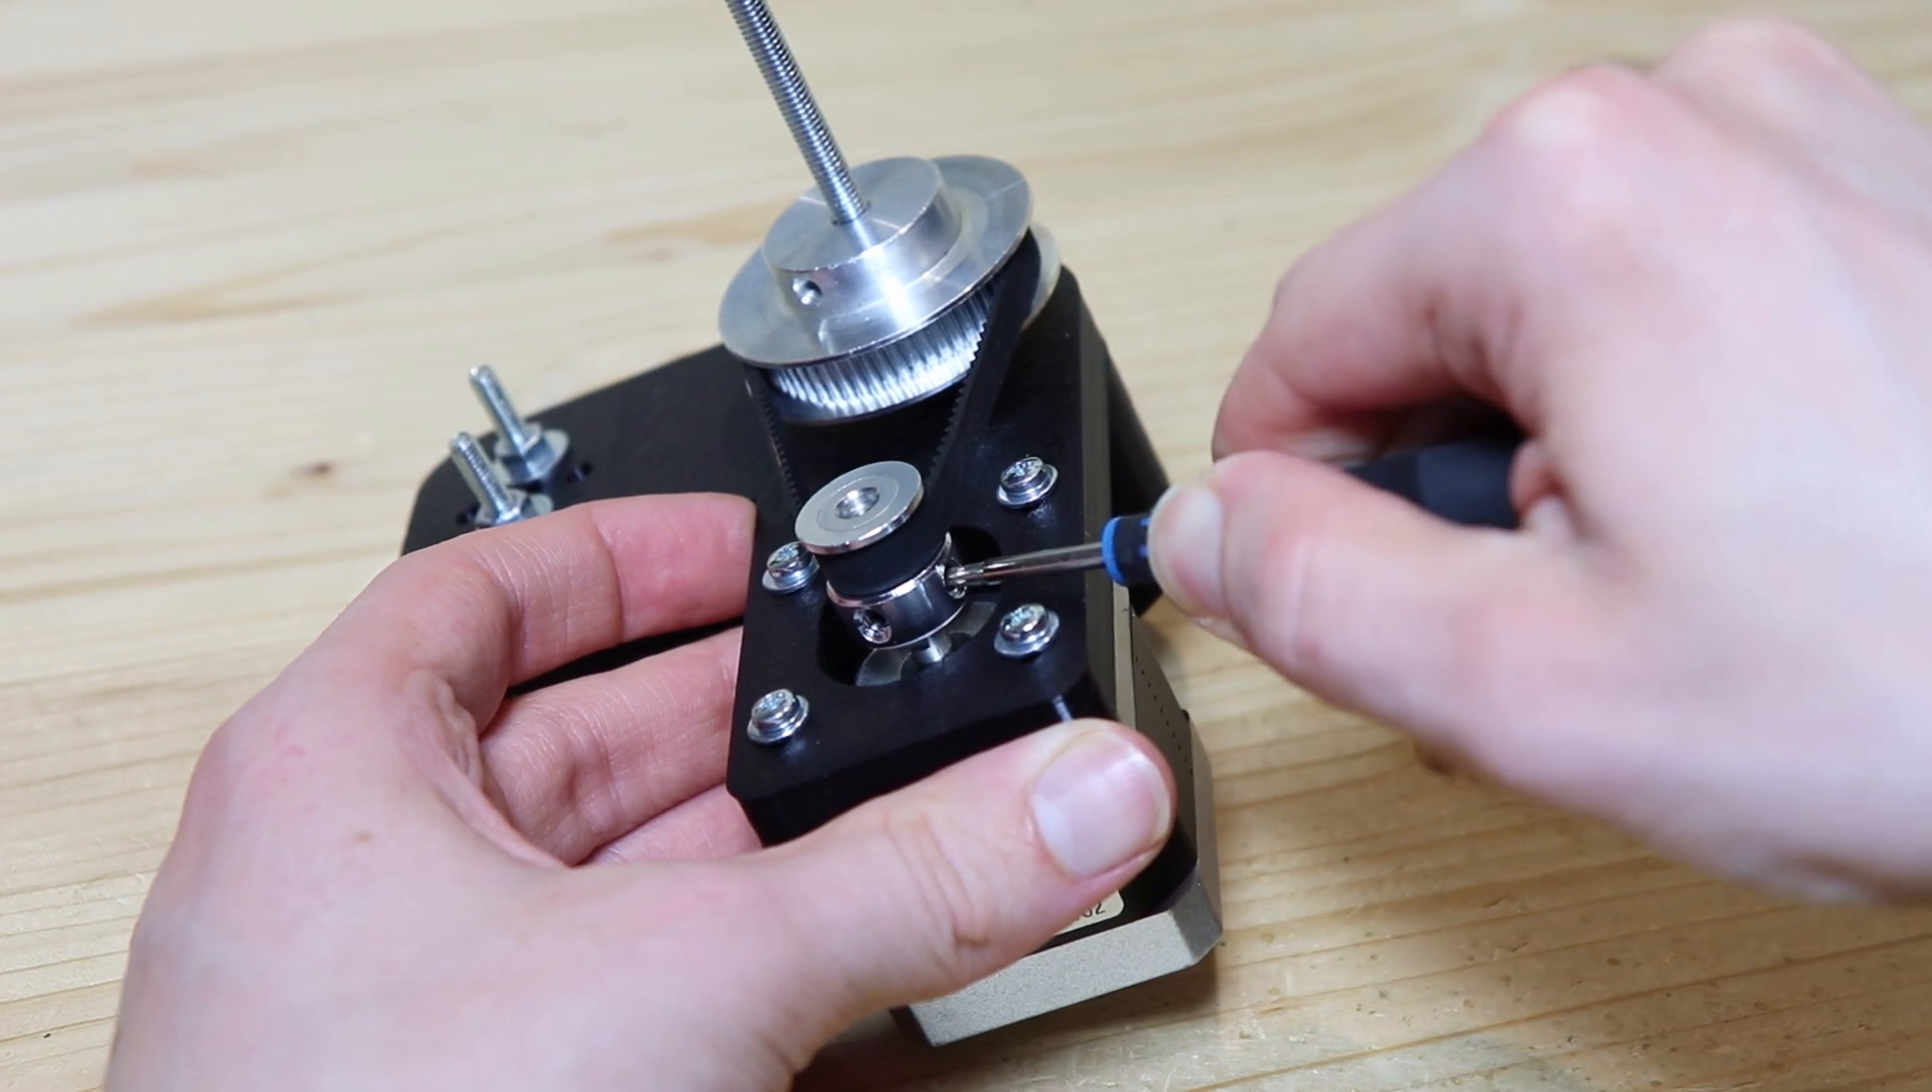Again the large pulley is on the threaded rod and the small pulley is on the motor.